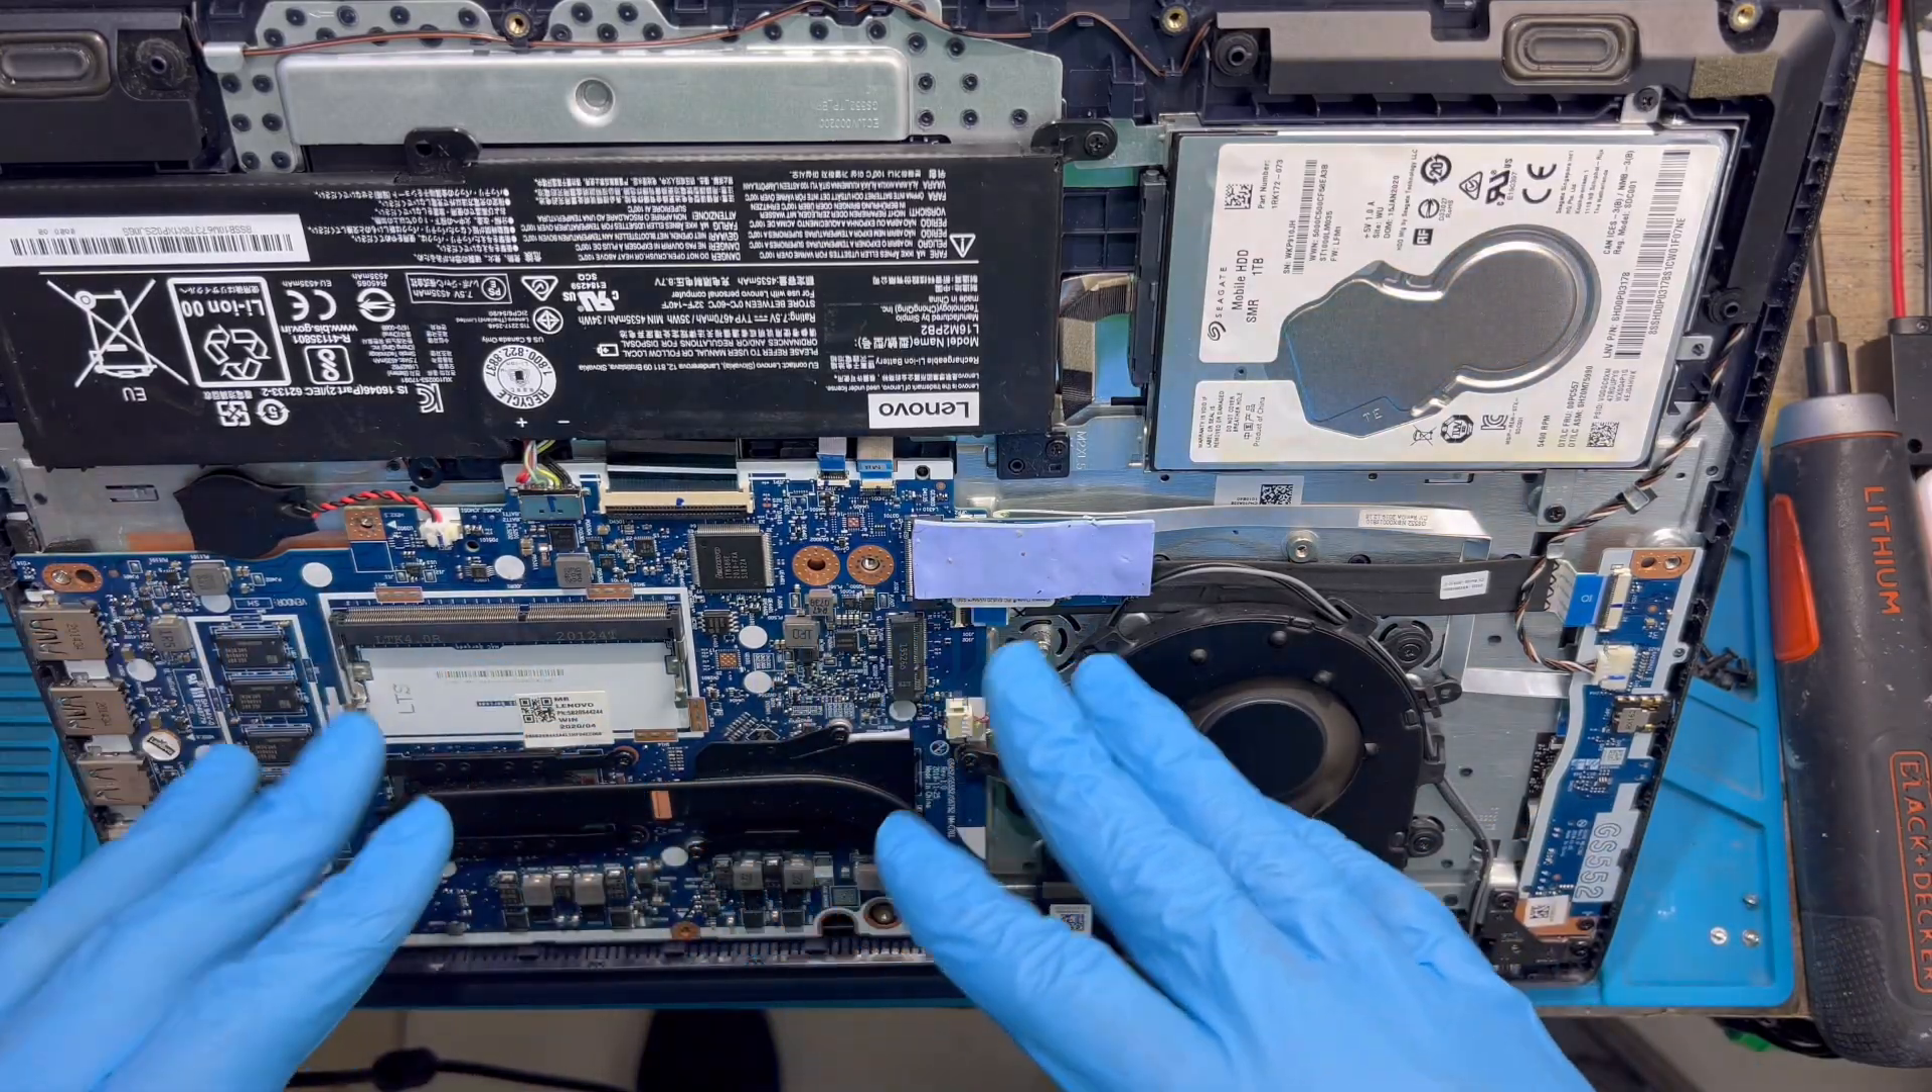Okay now i fixed the motherboard inside the laptop just to test for you guys to see that it's okay.